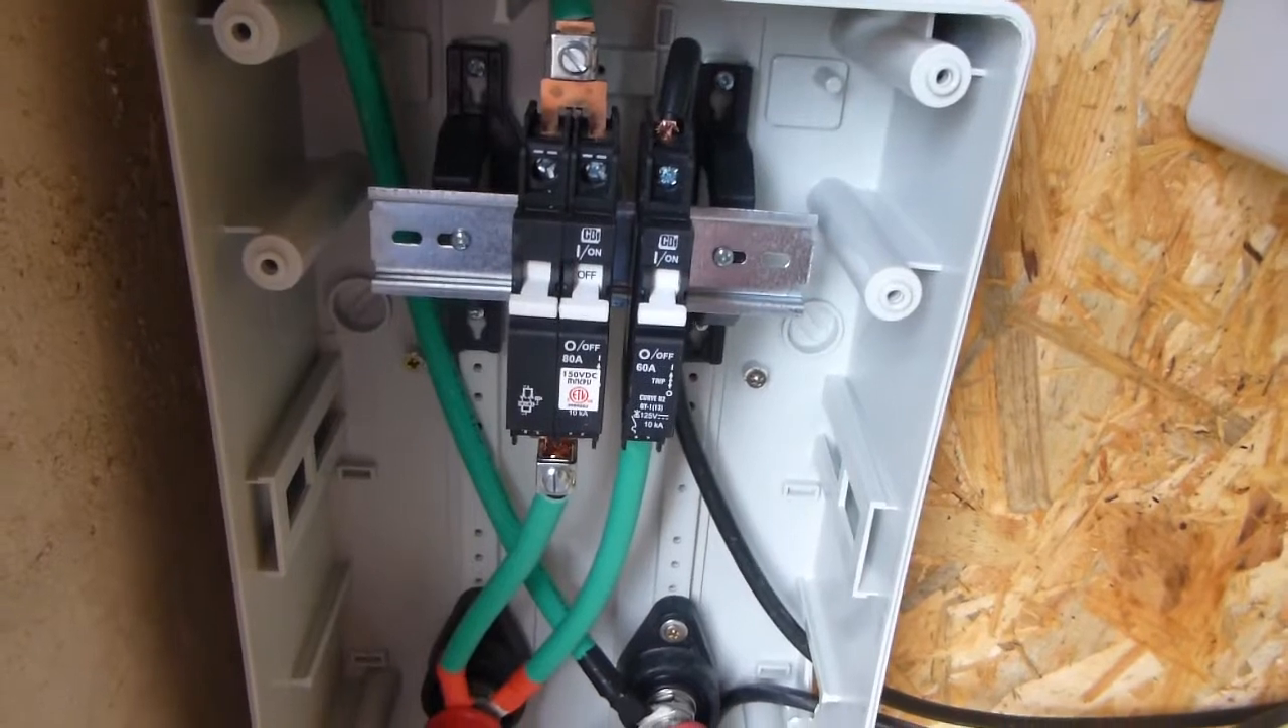I've got the box on the wall. I've got the breakers in.